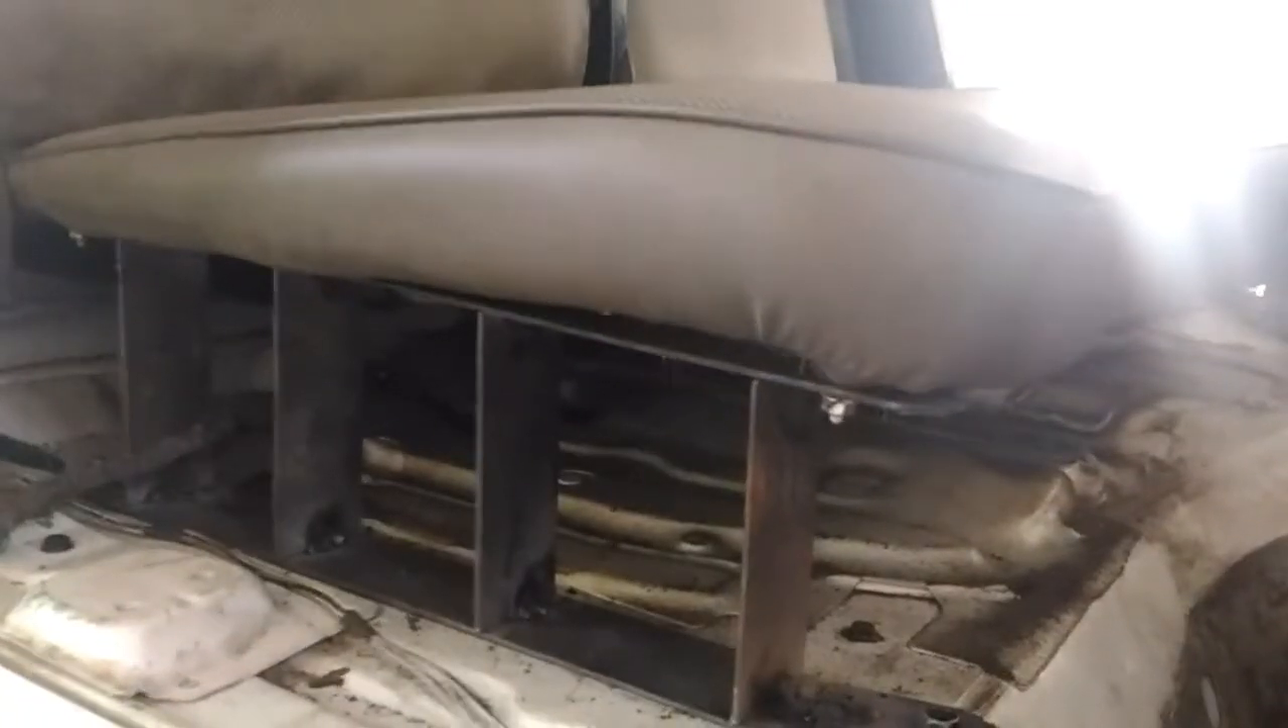So, ayan, naiset ko na yung upuan.